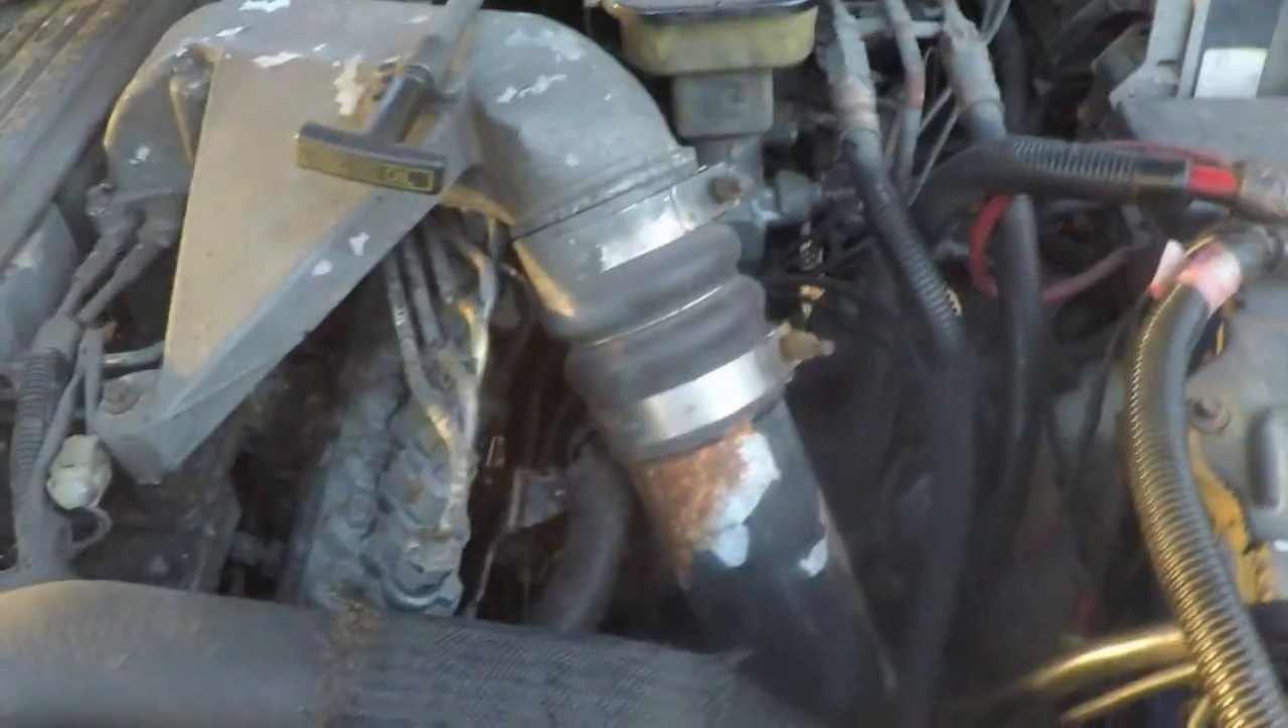I got my intake hooked all back up I got everything all tightened up and ready to go.